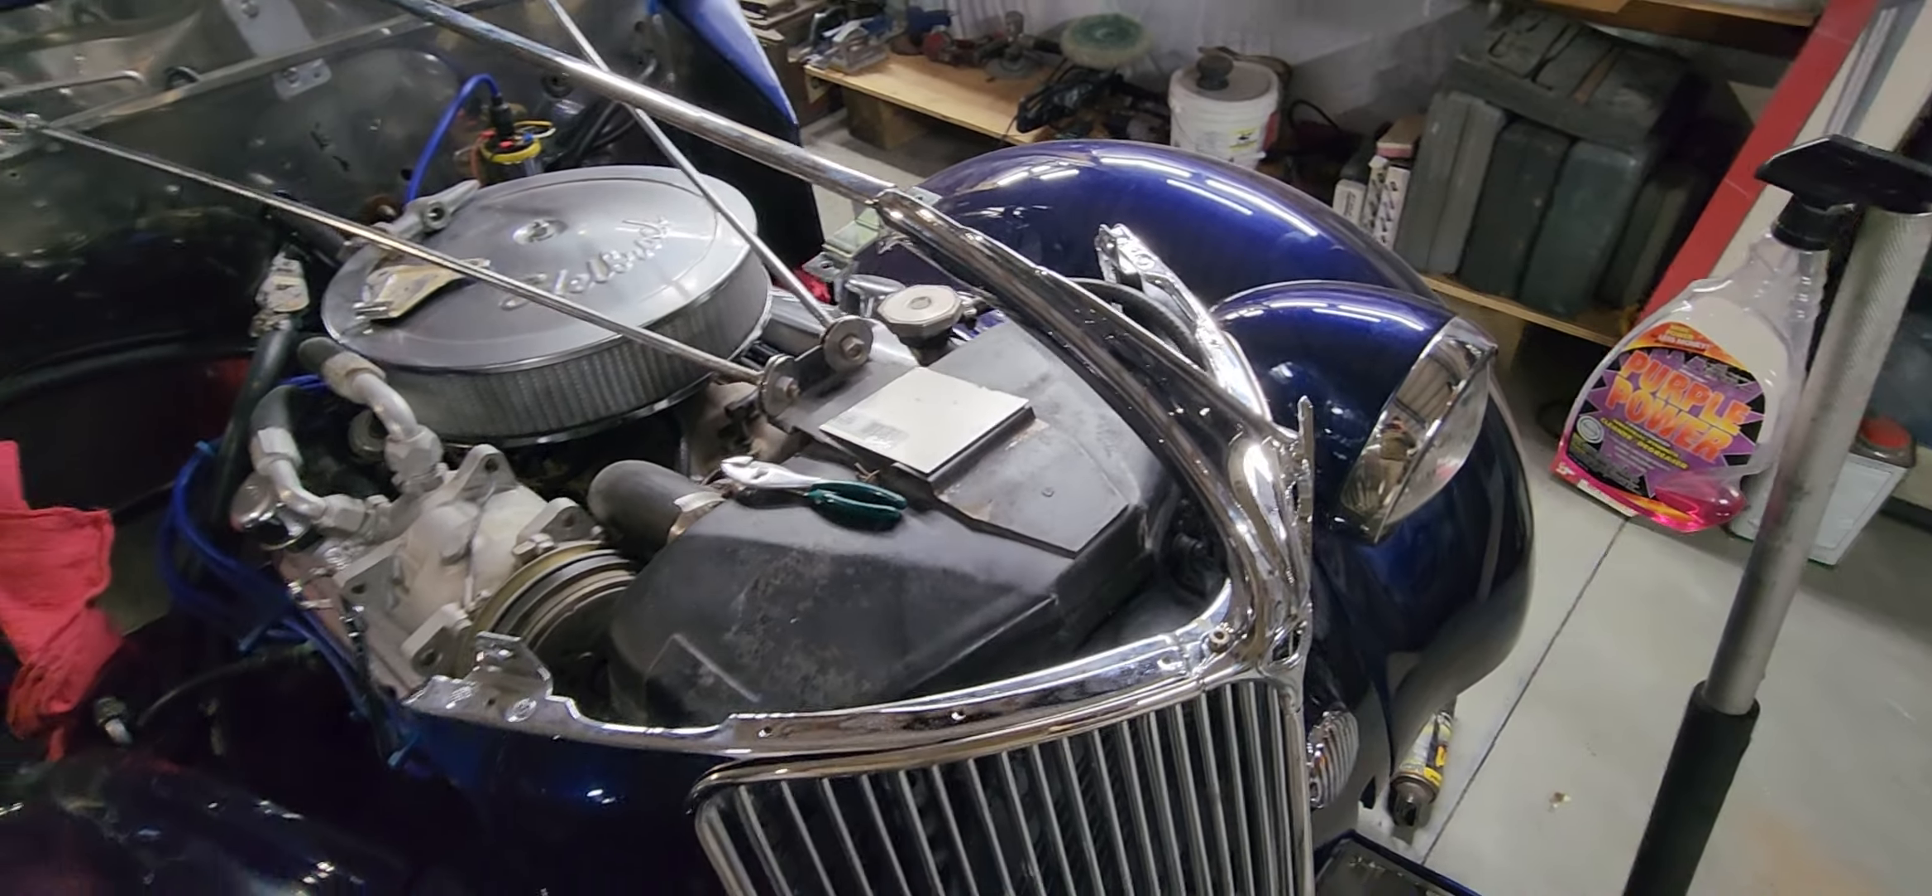I did get my headlight mounted so I need to get it back together and mount the other headlight.